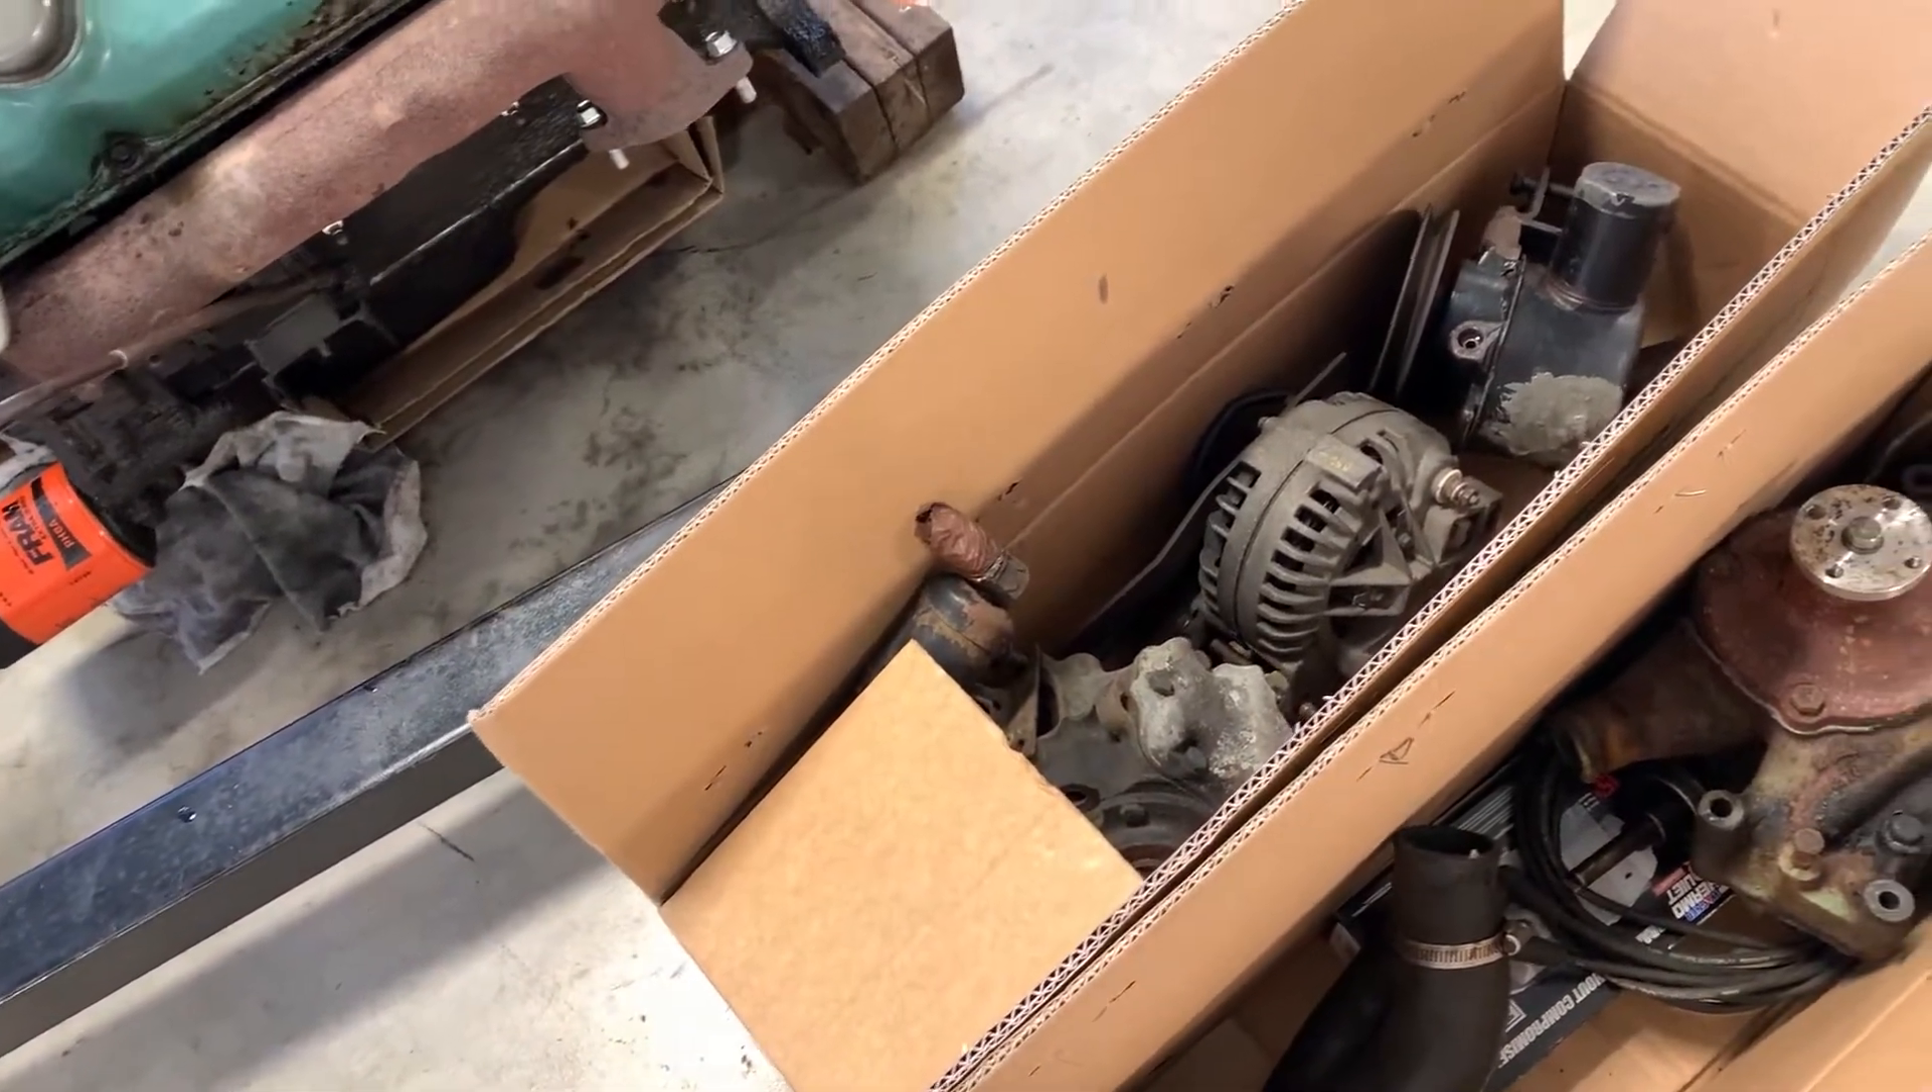Now, I've got most of the accessories off.